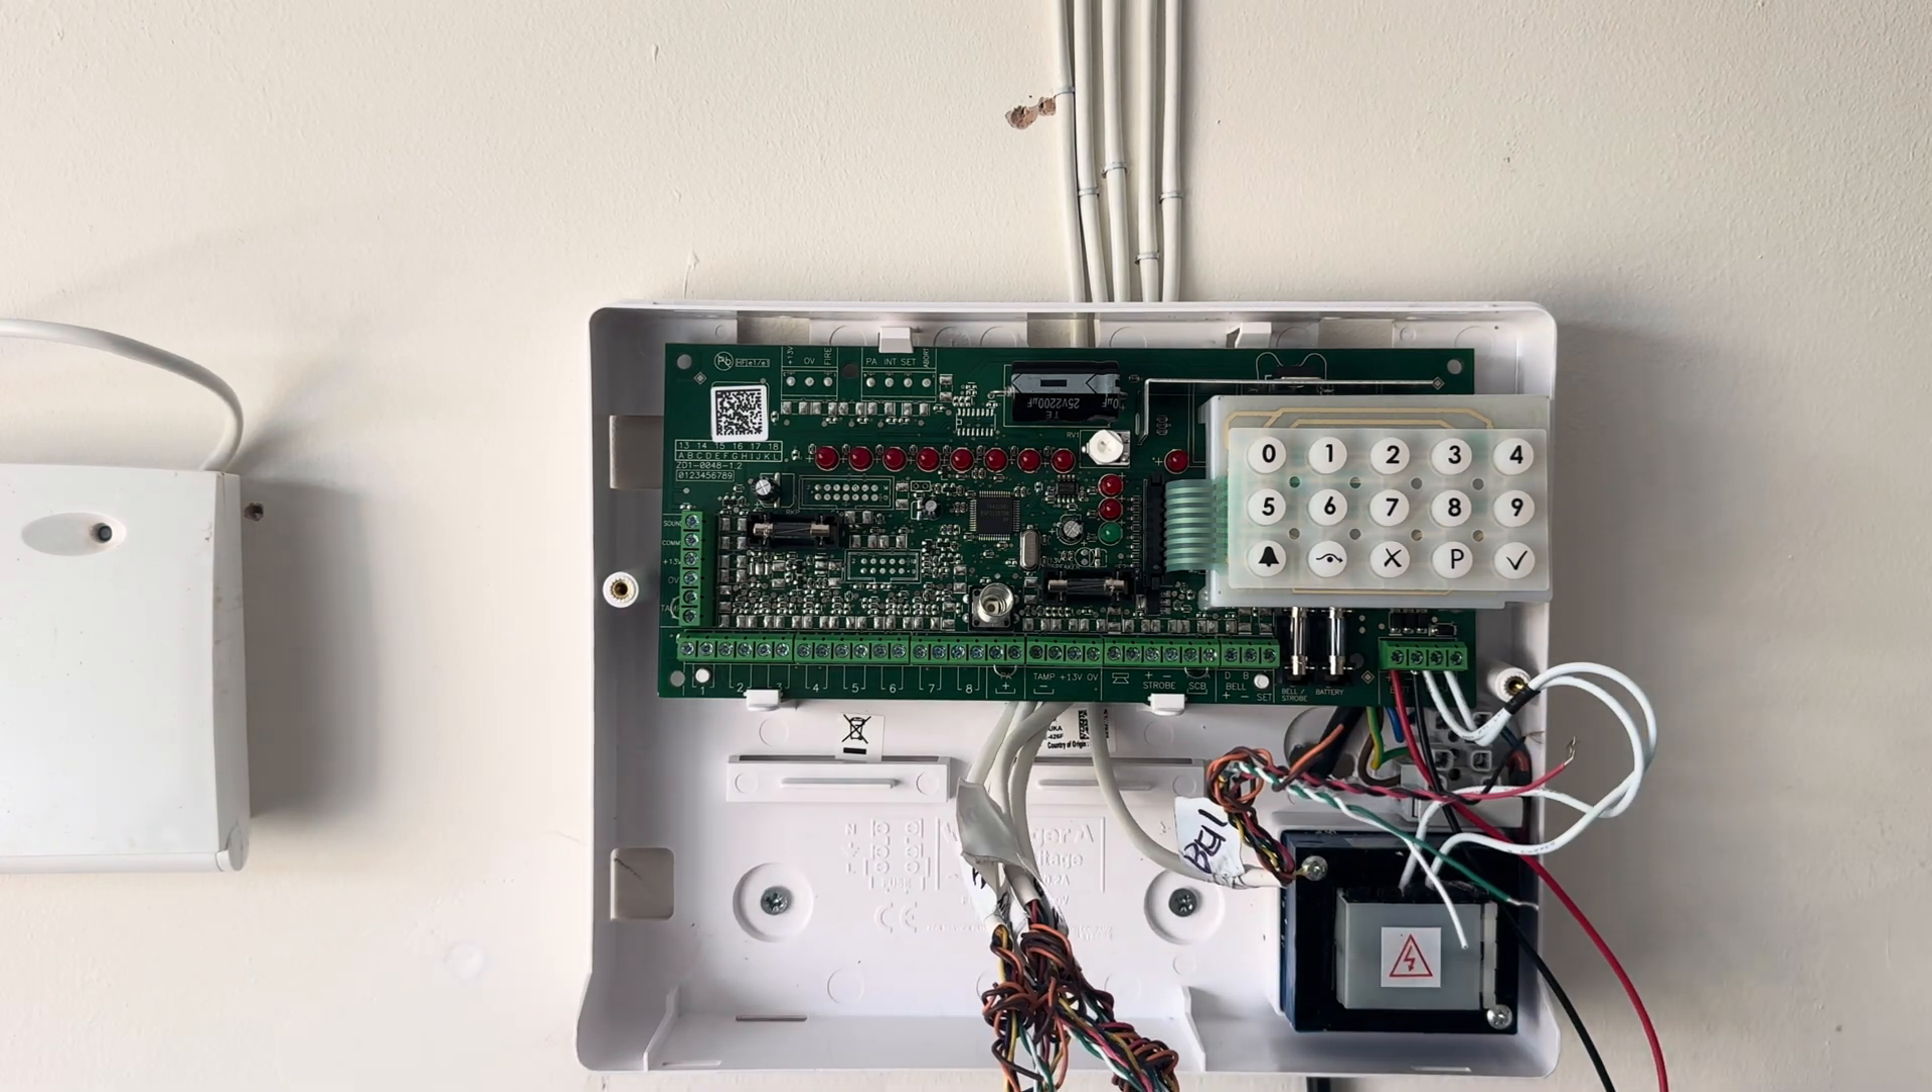So we've got our cables into place.